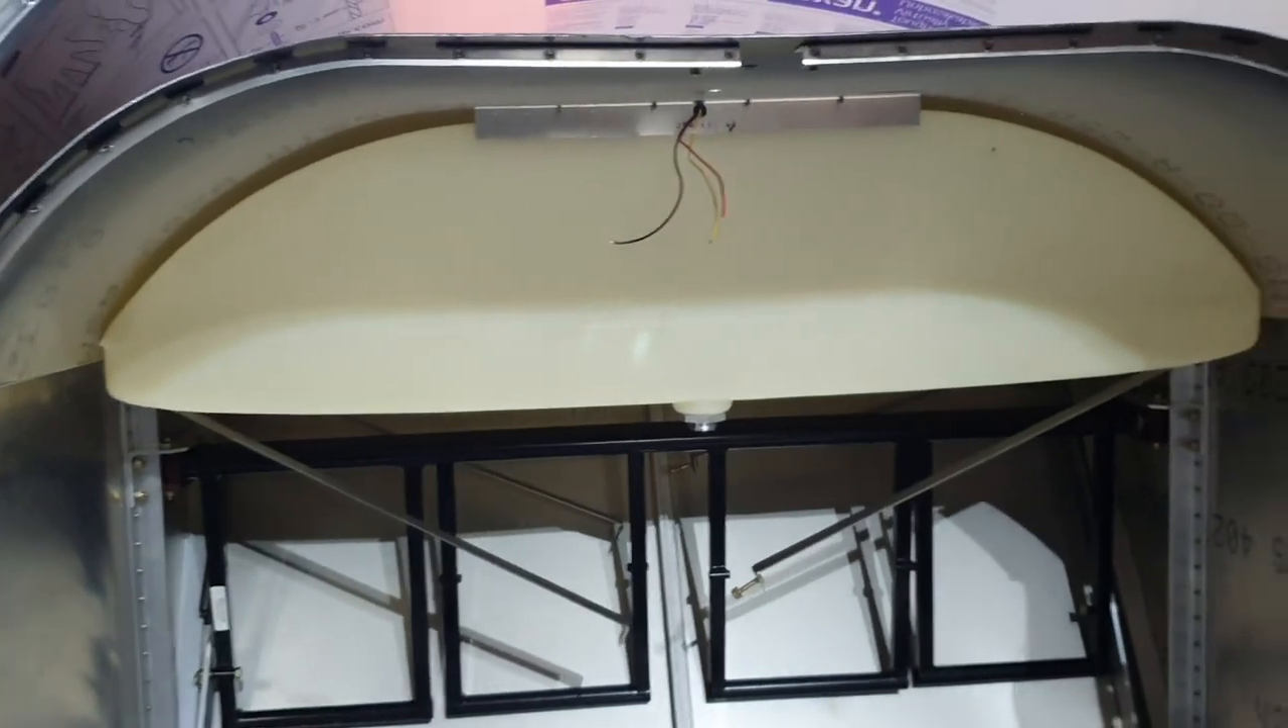If I turn the camera around I've got the fuel tank in situ.